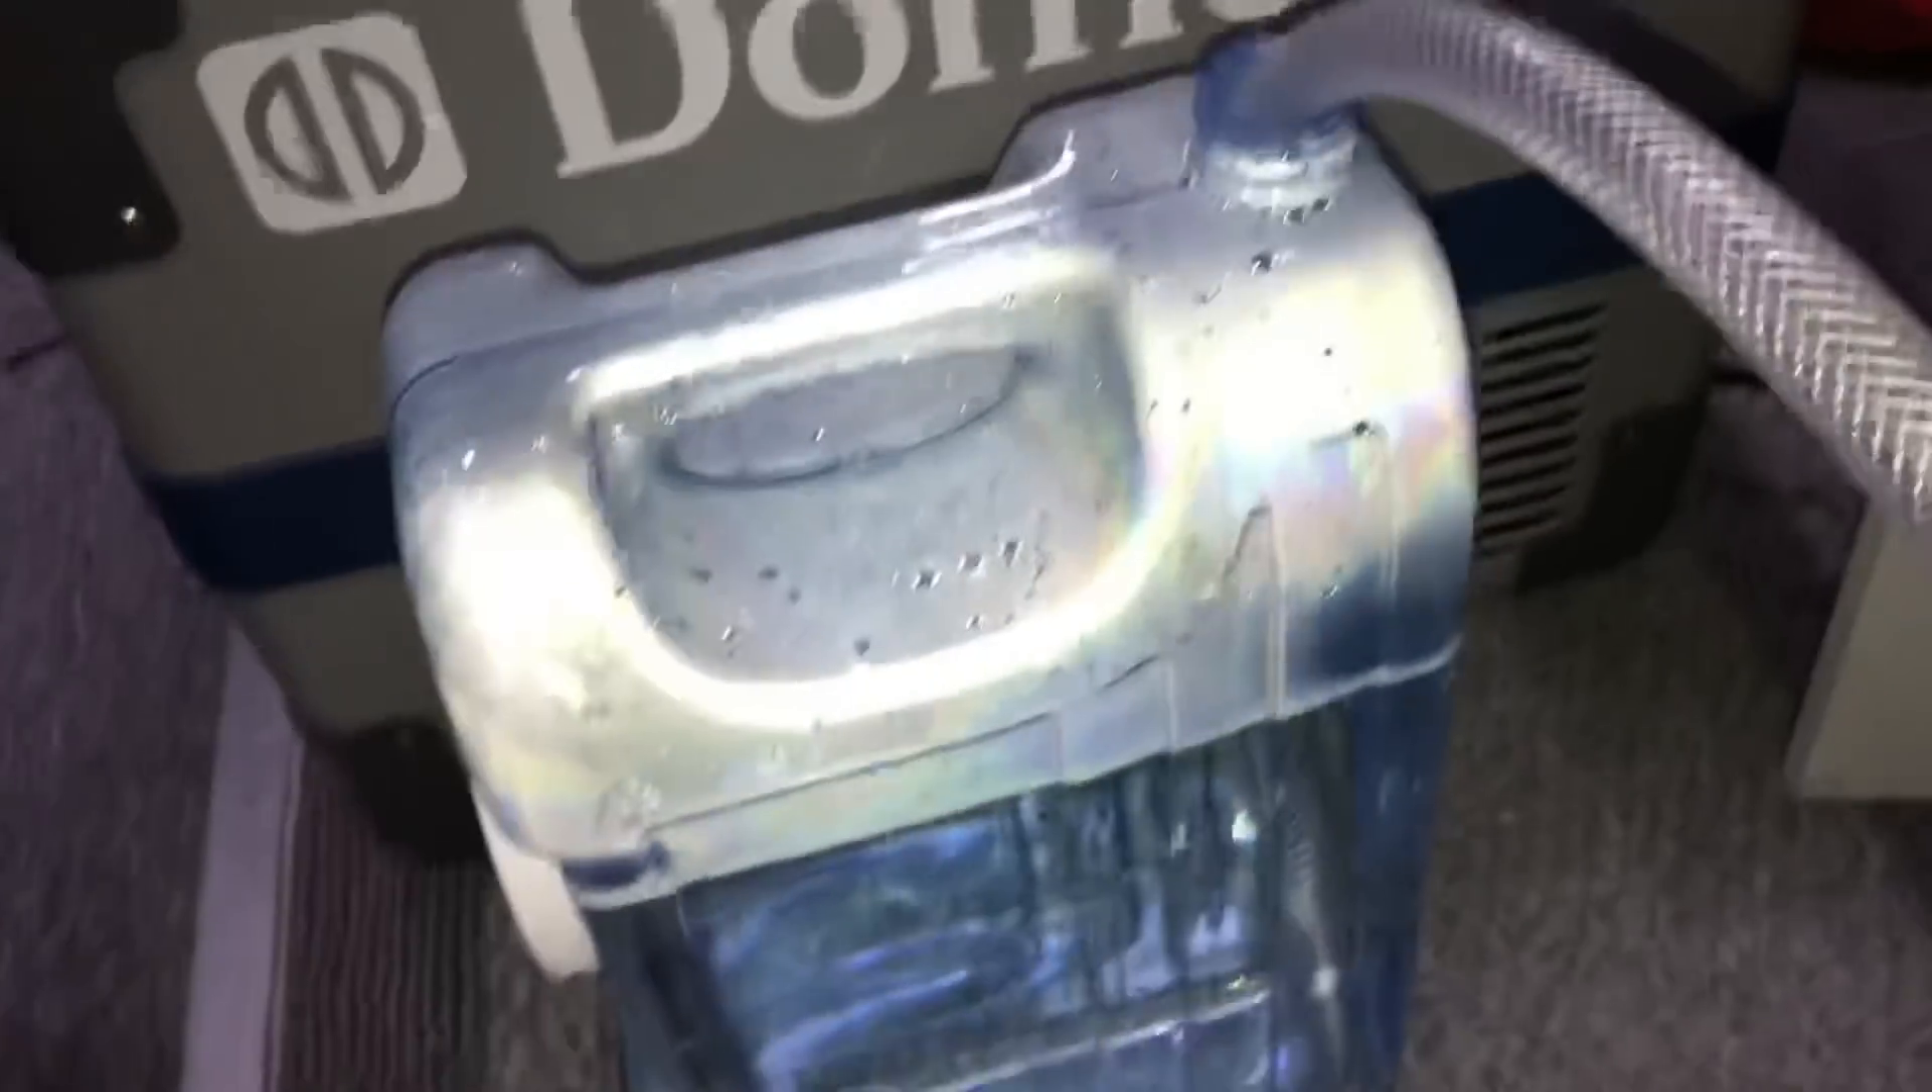I've got my water line over here stuck in my tank here.